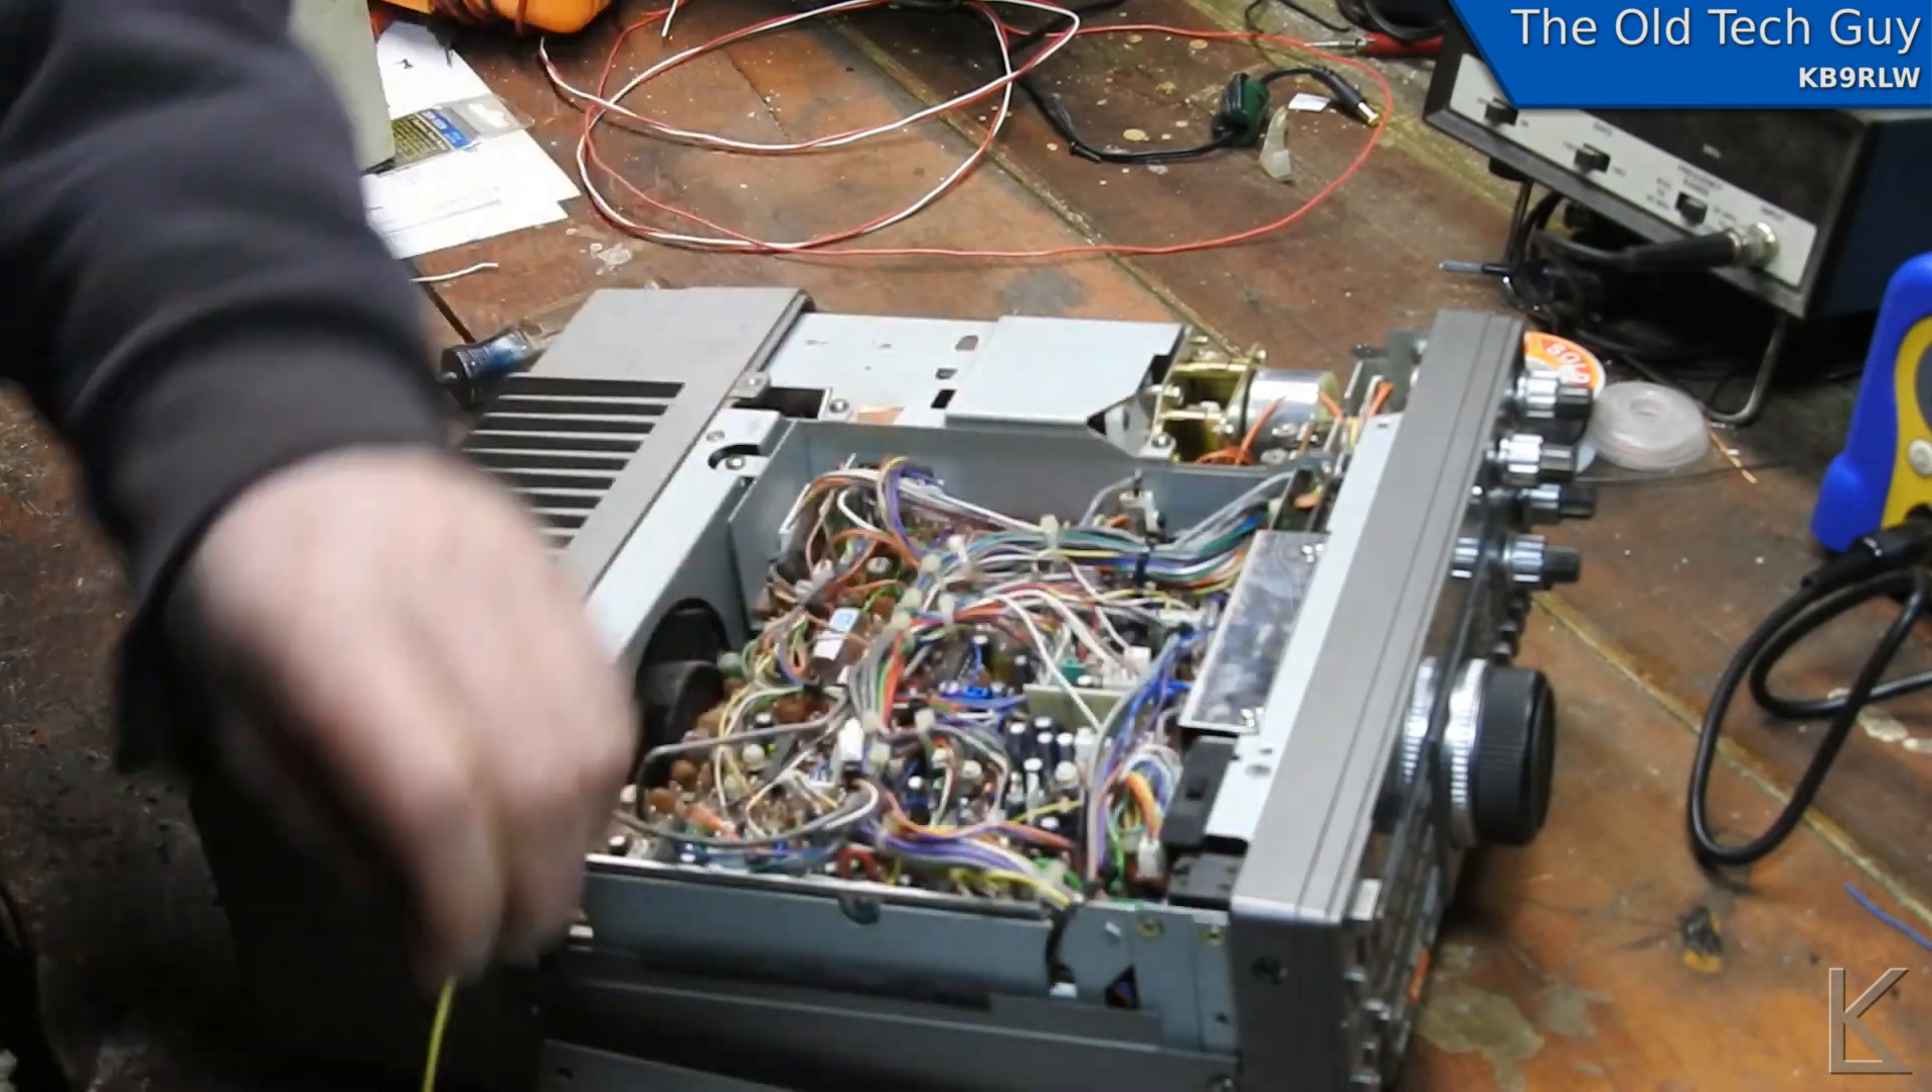And then we can put the top case aside. And now we're looking inside the radio.